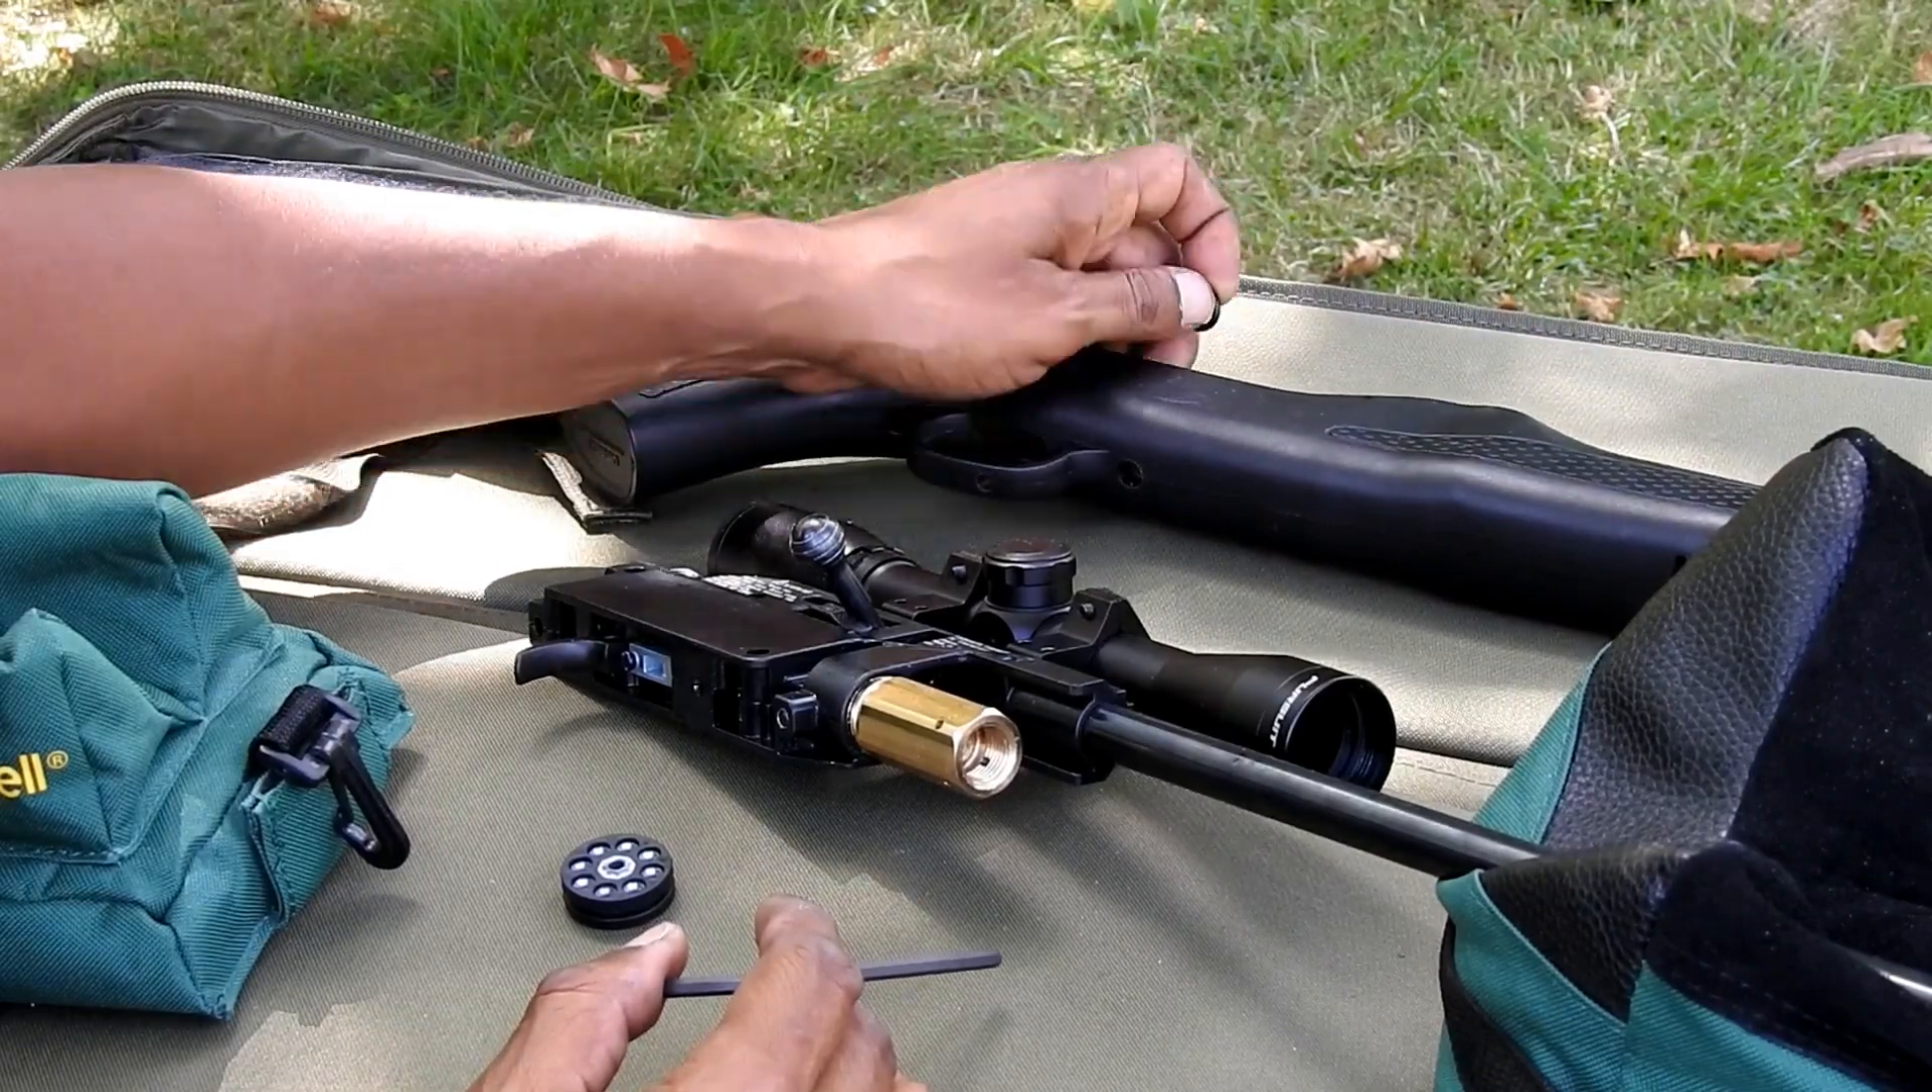We've got the stock off now.